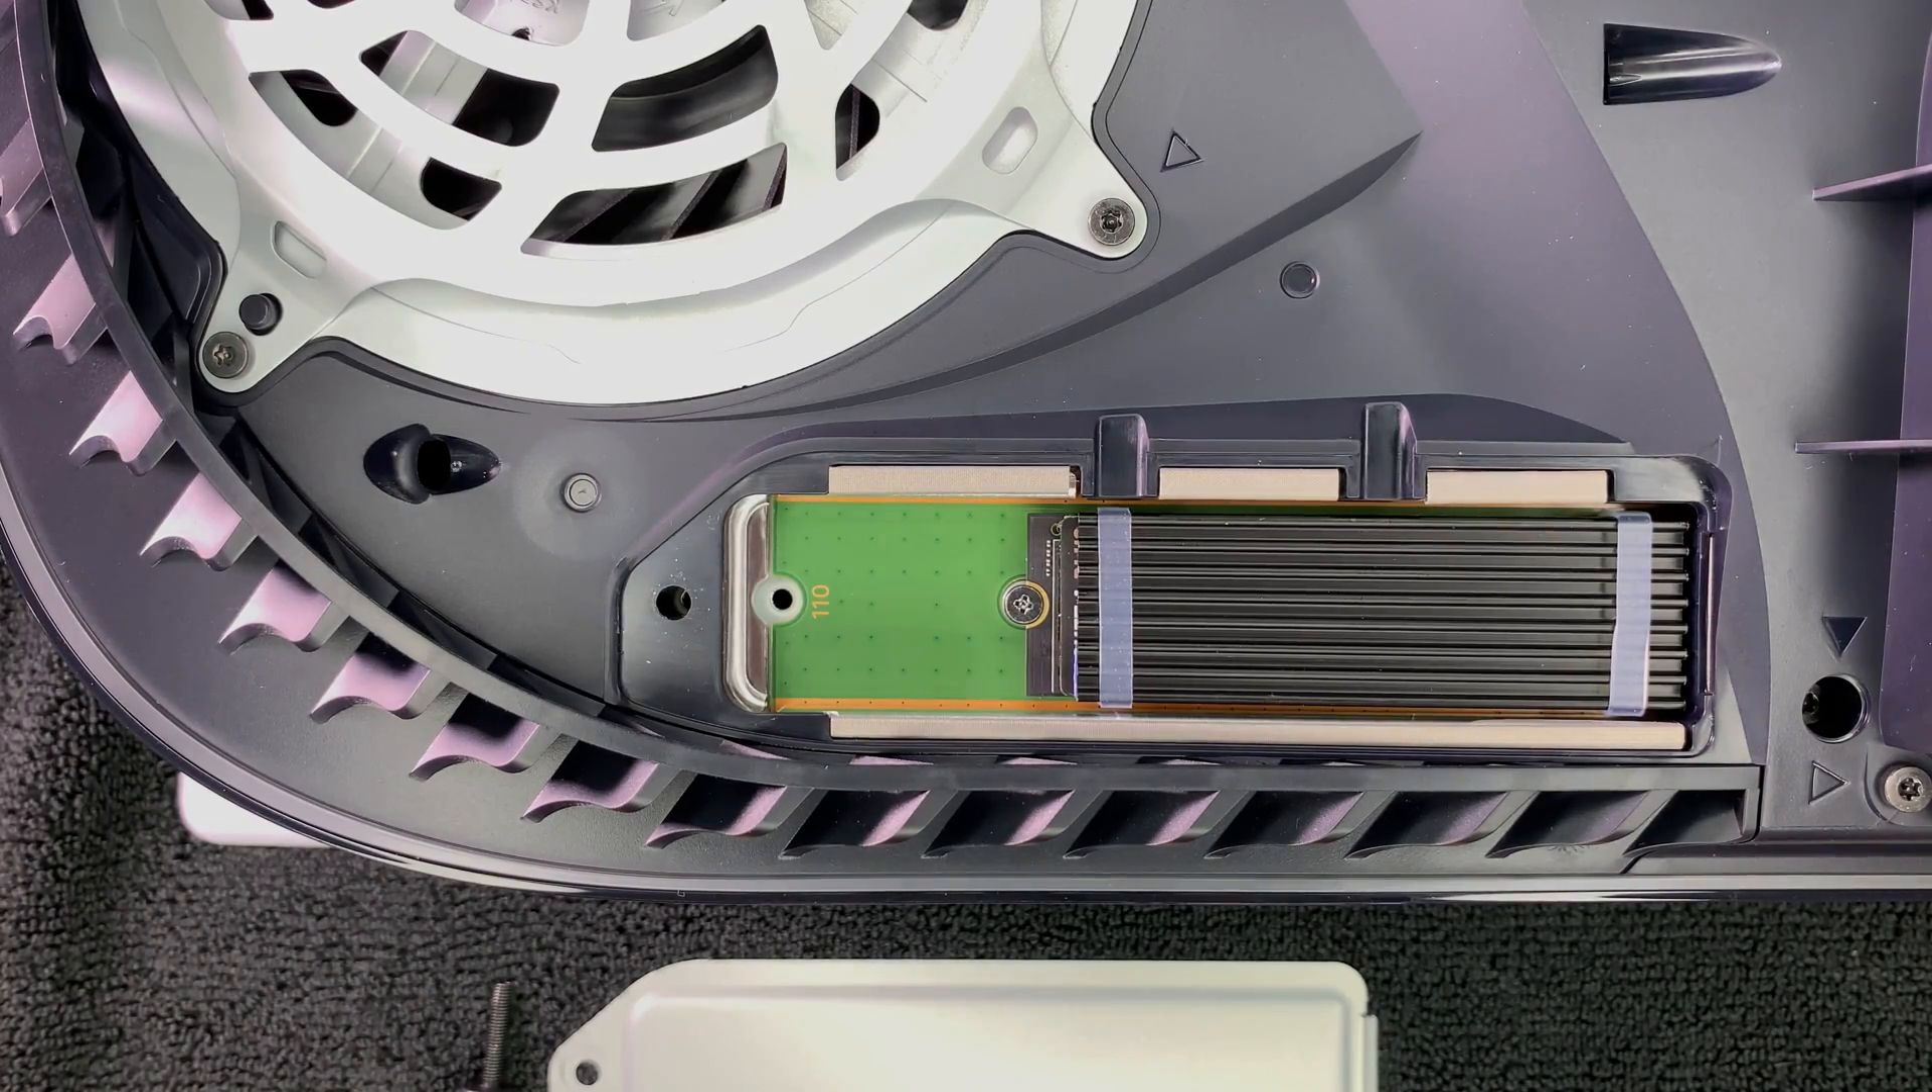The M .2 SSD is securely installed into the slot.